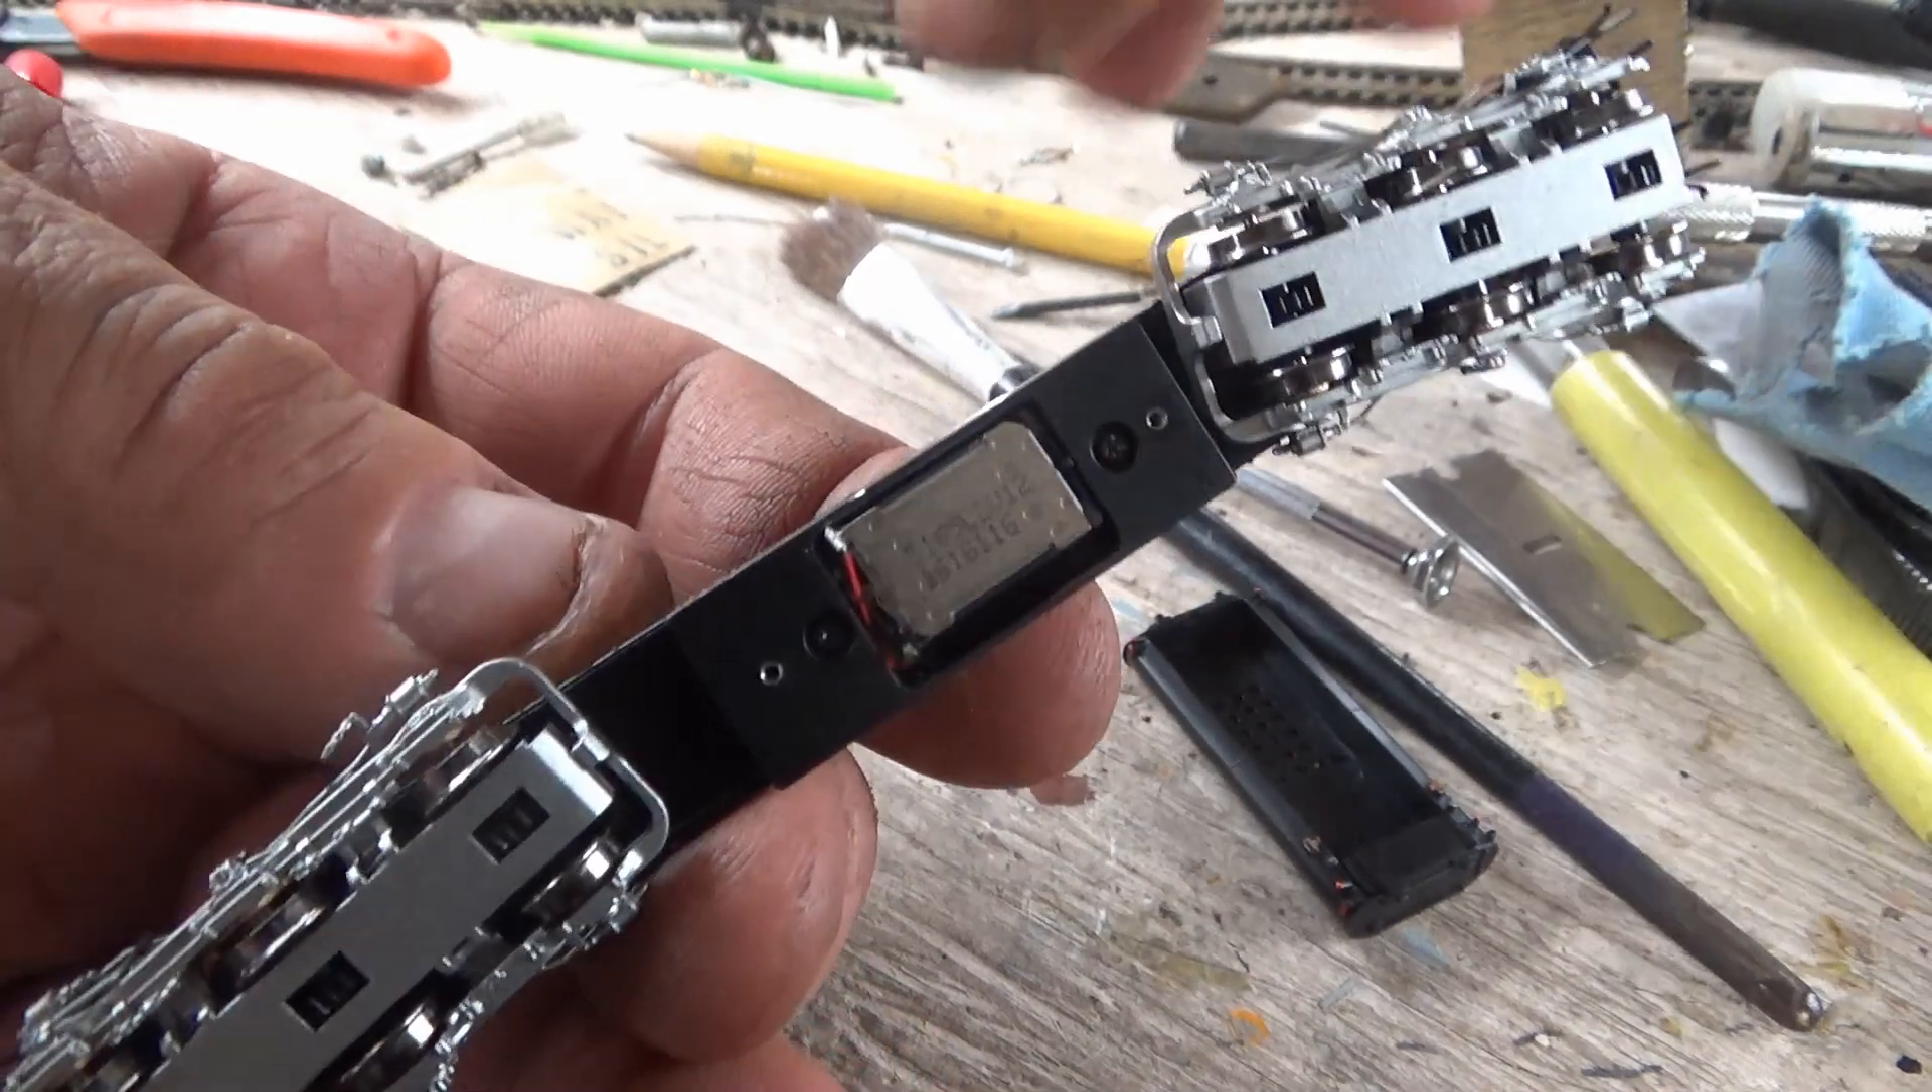Here's the speaker wired up and installed.